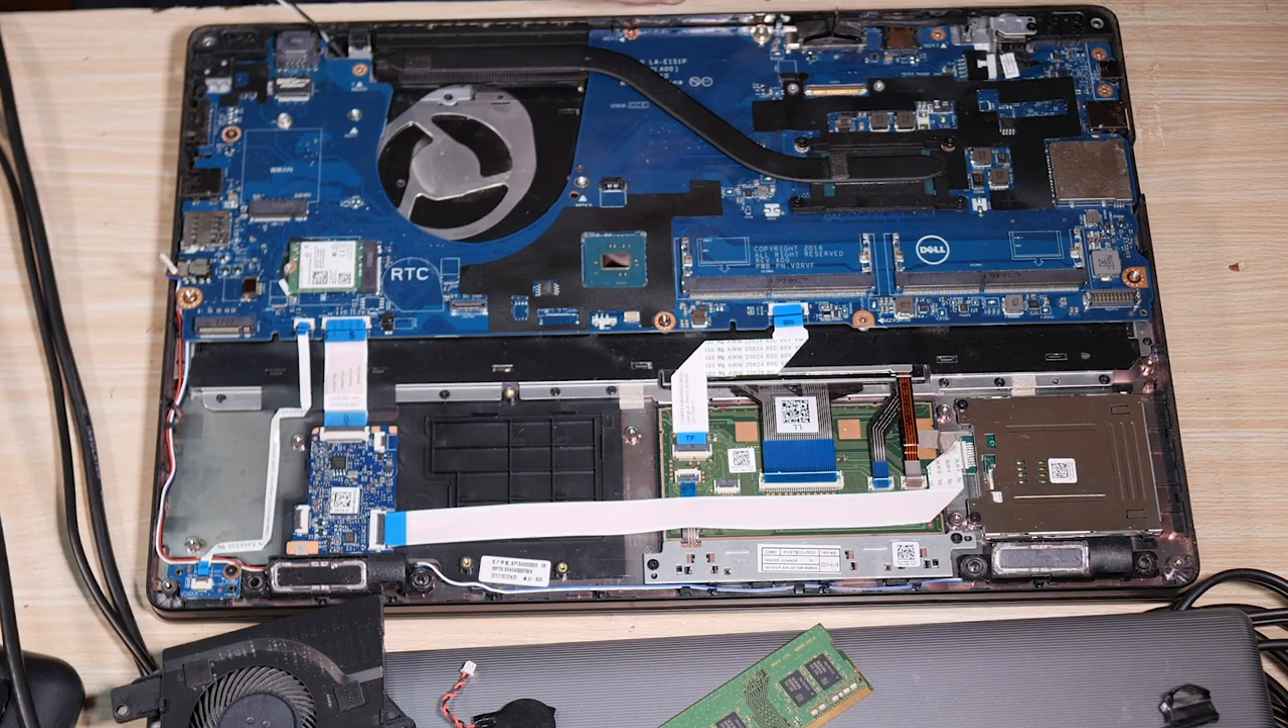So, the board is in, physically.